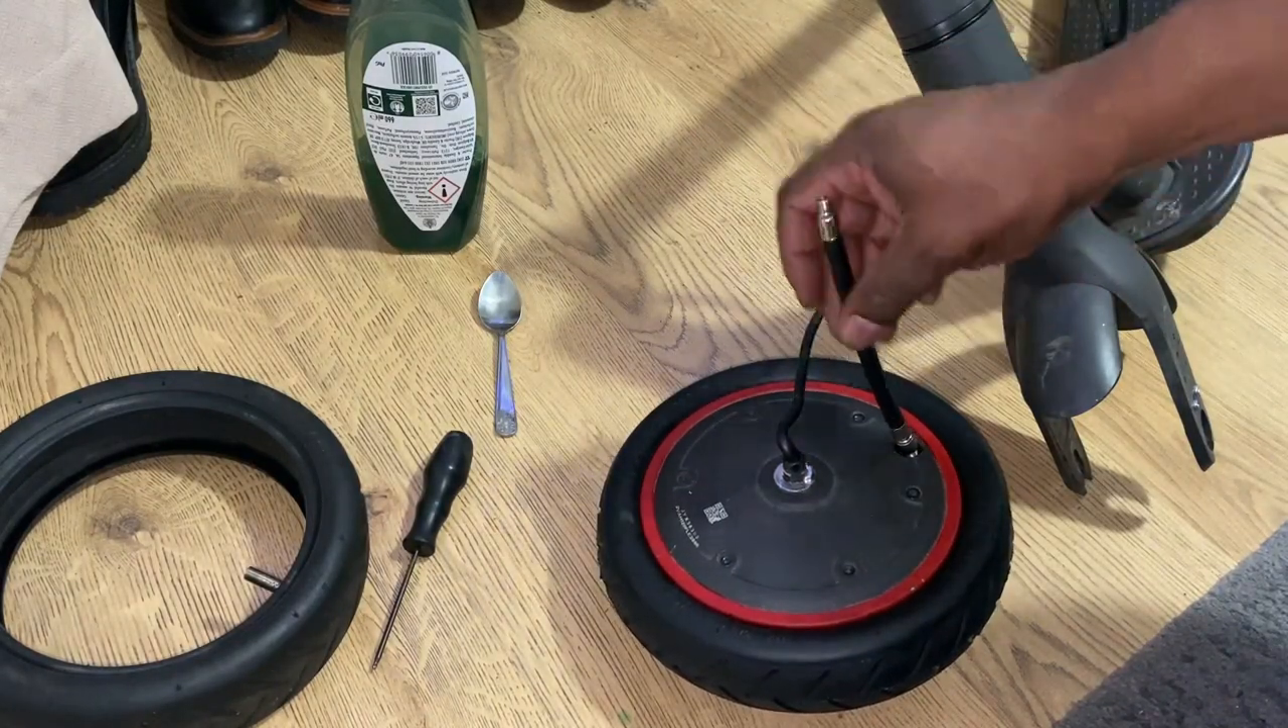Tyre's on the rim. I'll show you the other side. That's on also.